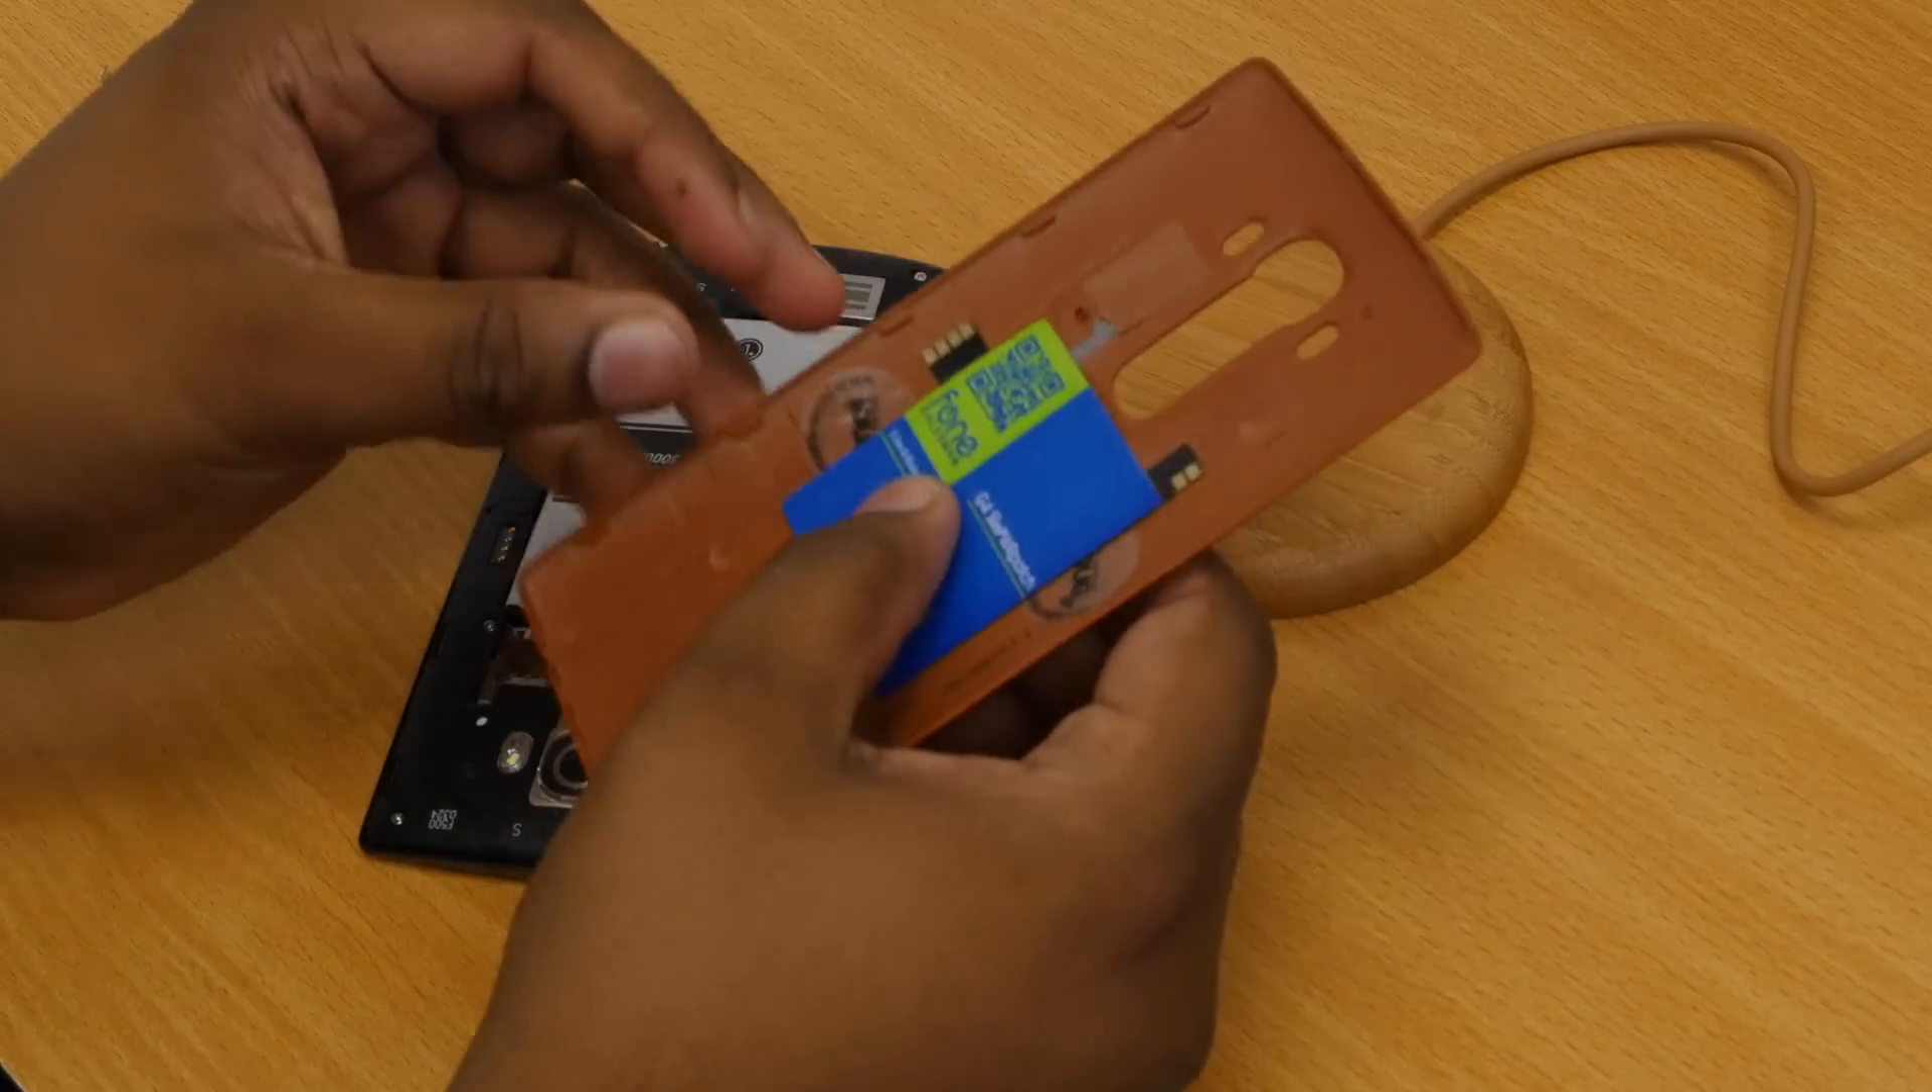Now that you've taken the back cover off, you can see that the G4 Slim Power Patch has attached itself.